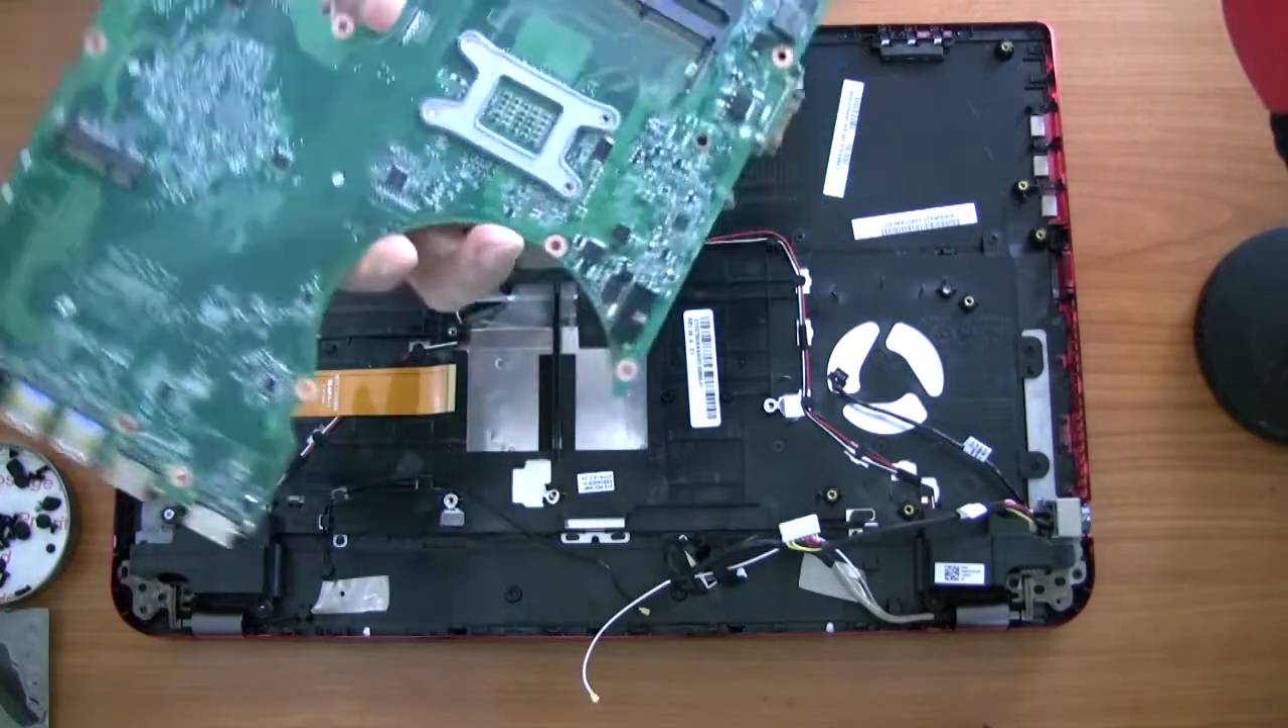And there you go now you've got your motherboard out.